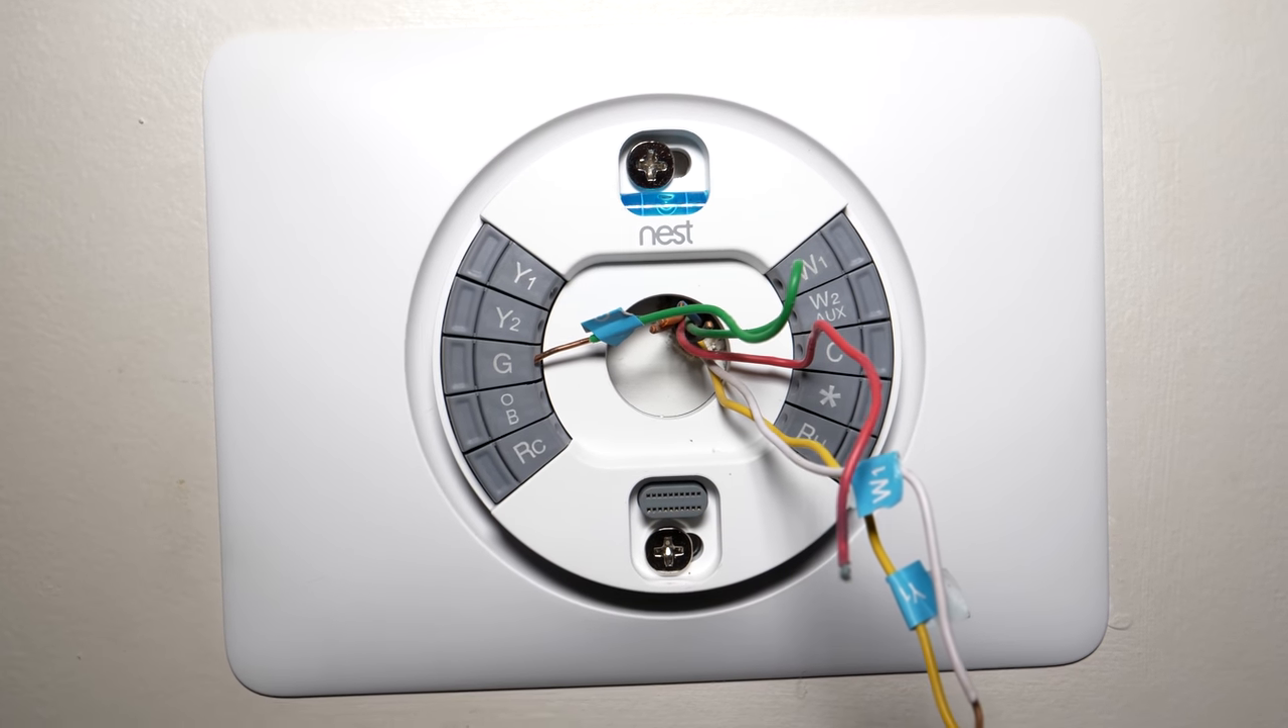So we got the plate in.